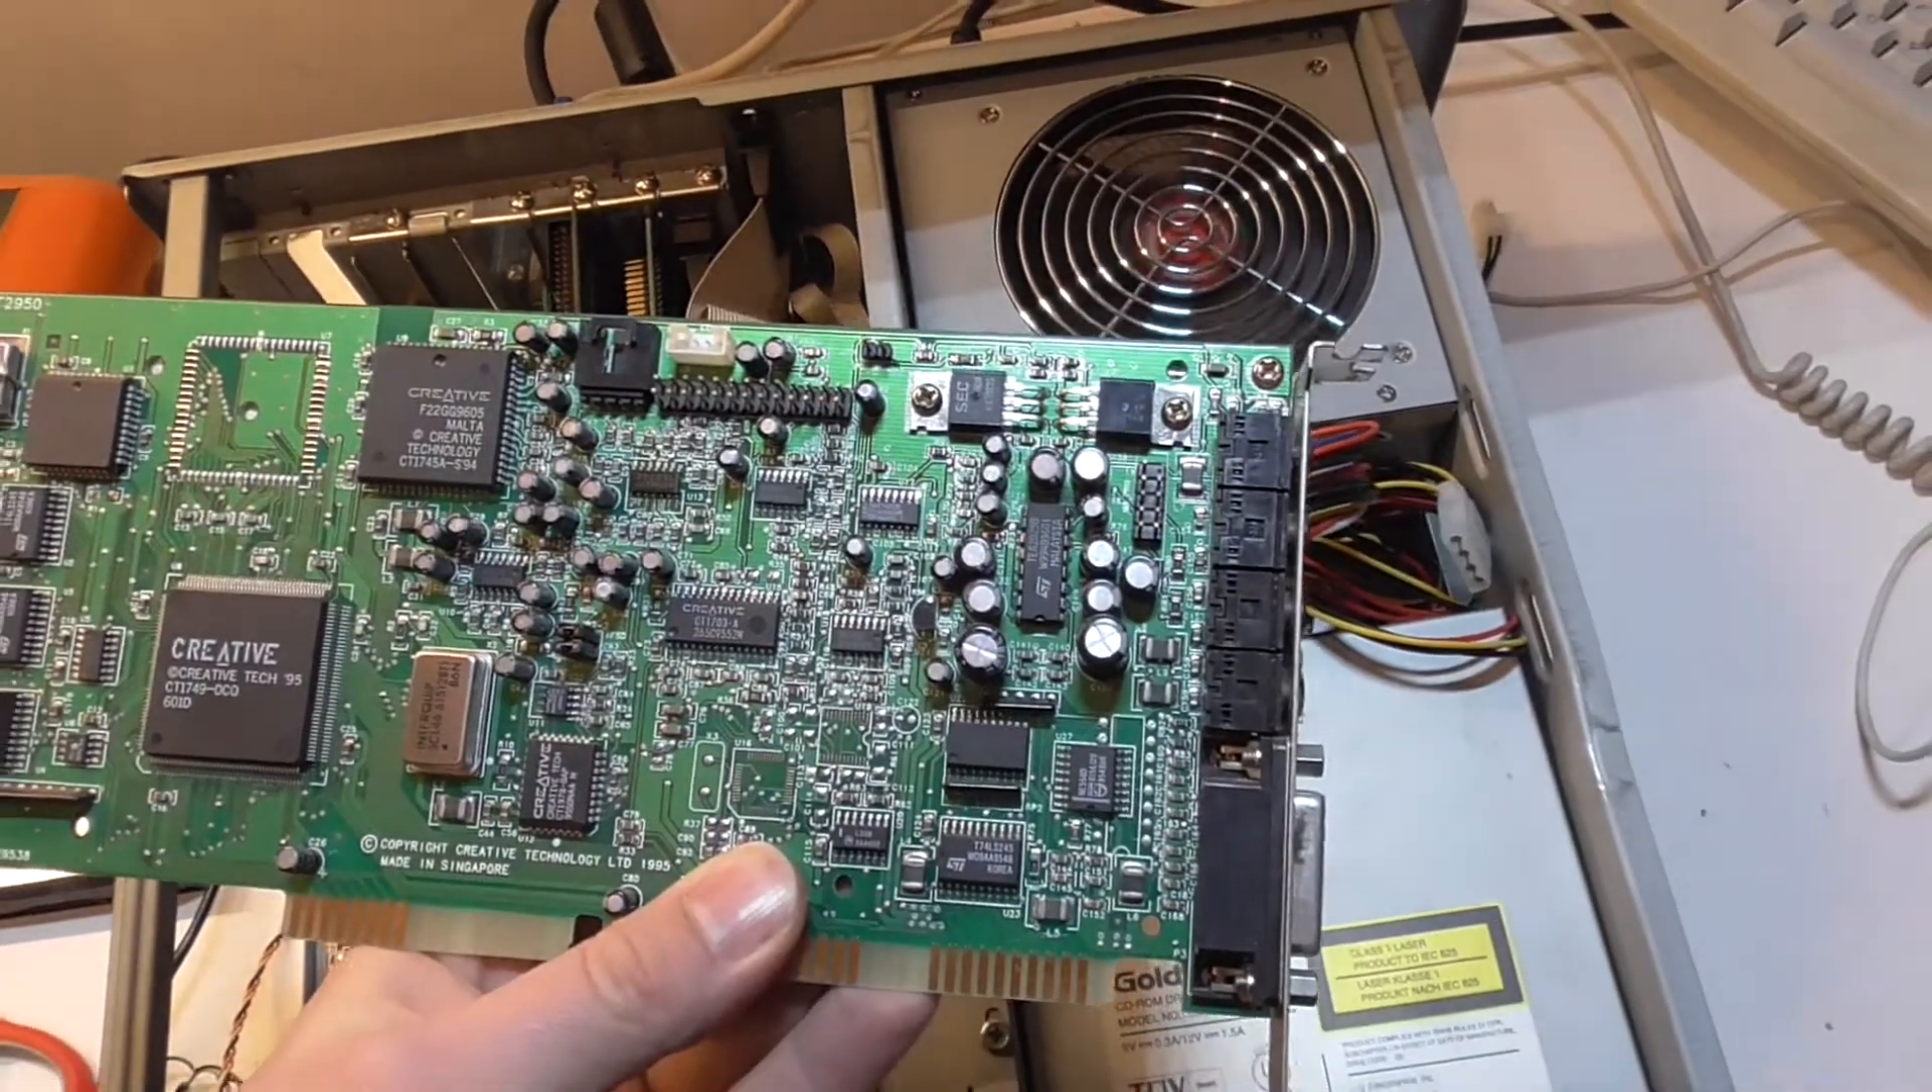Und die Soundkarte fehlt noch. Die muss ich noch hier reinstopfen.